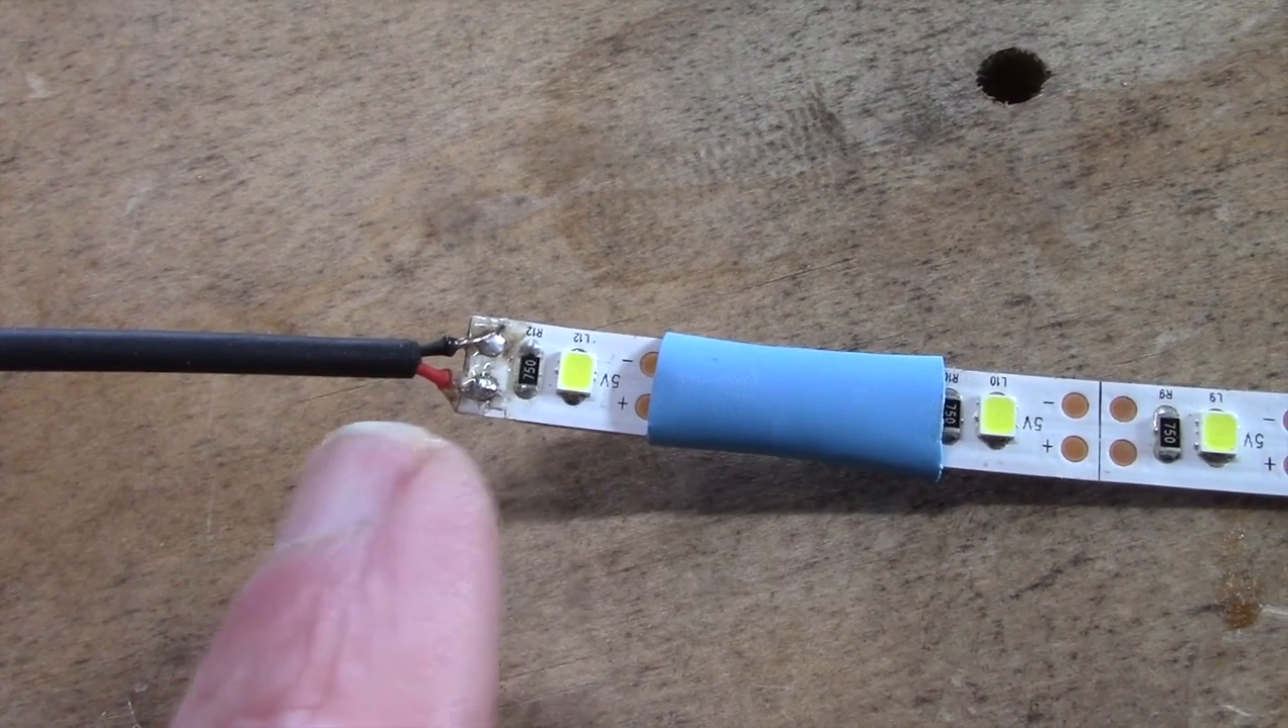Alright, so there we've got our wires stripped and soldered in place.